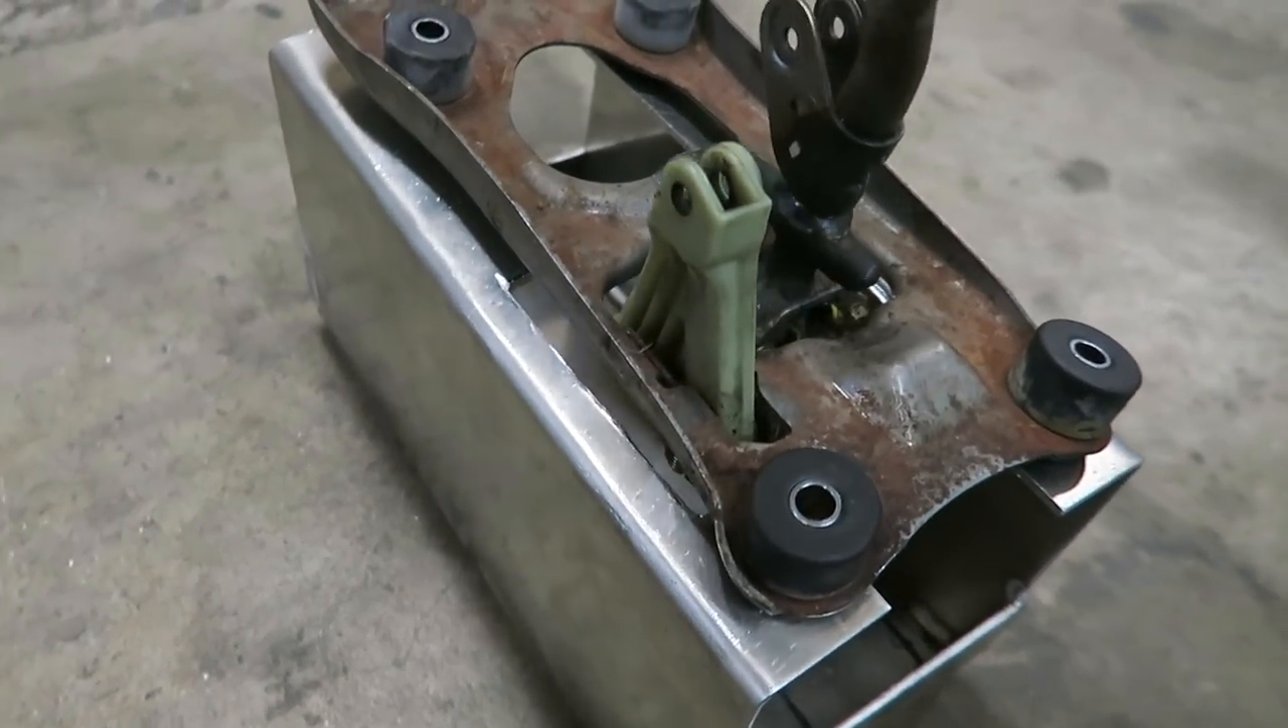Shifter fits good now with the notches cut out.